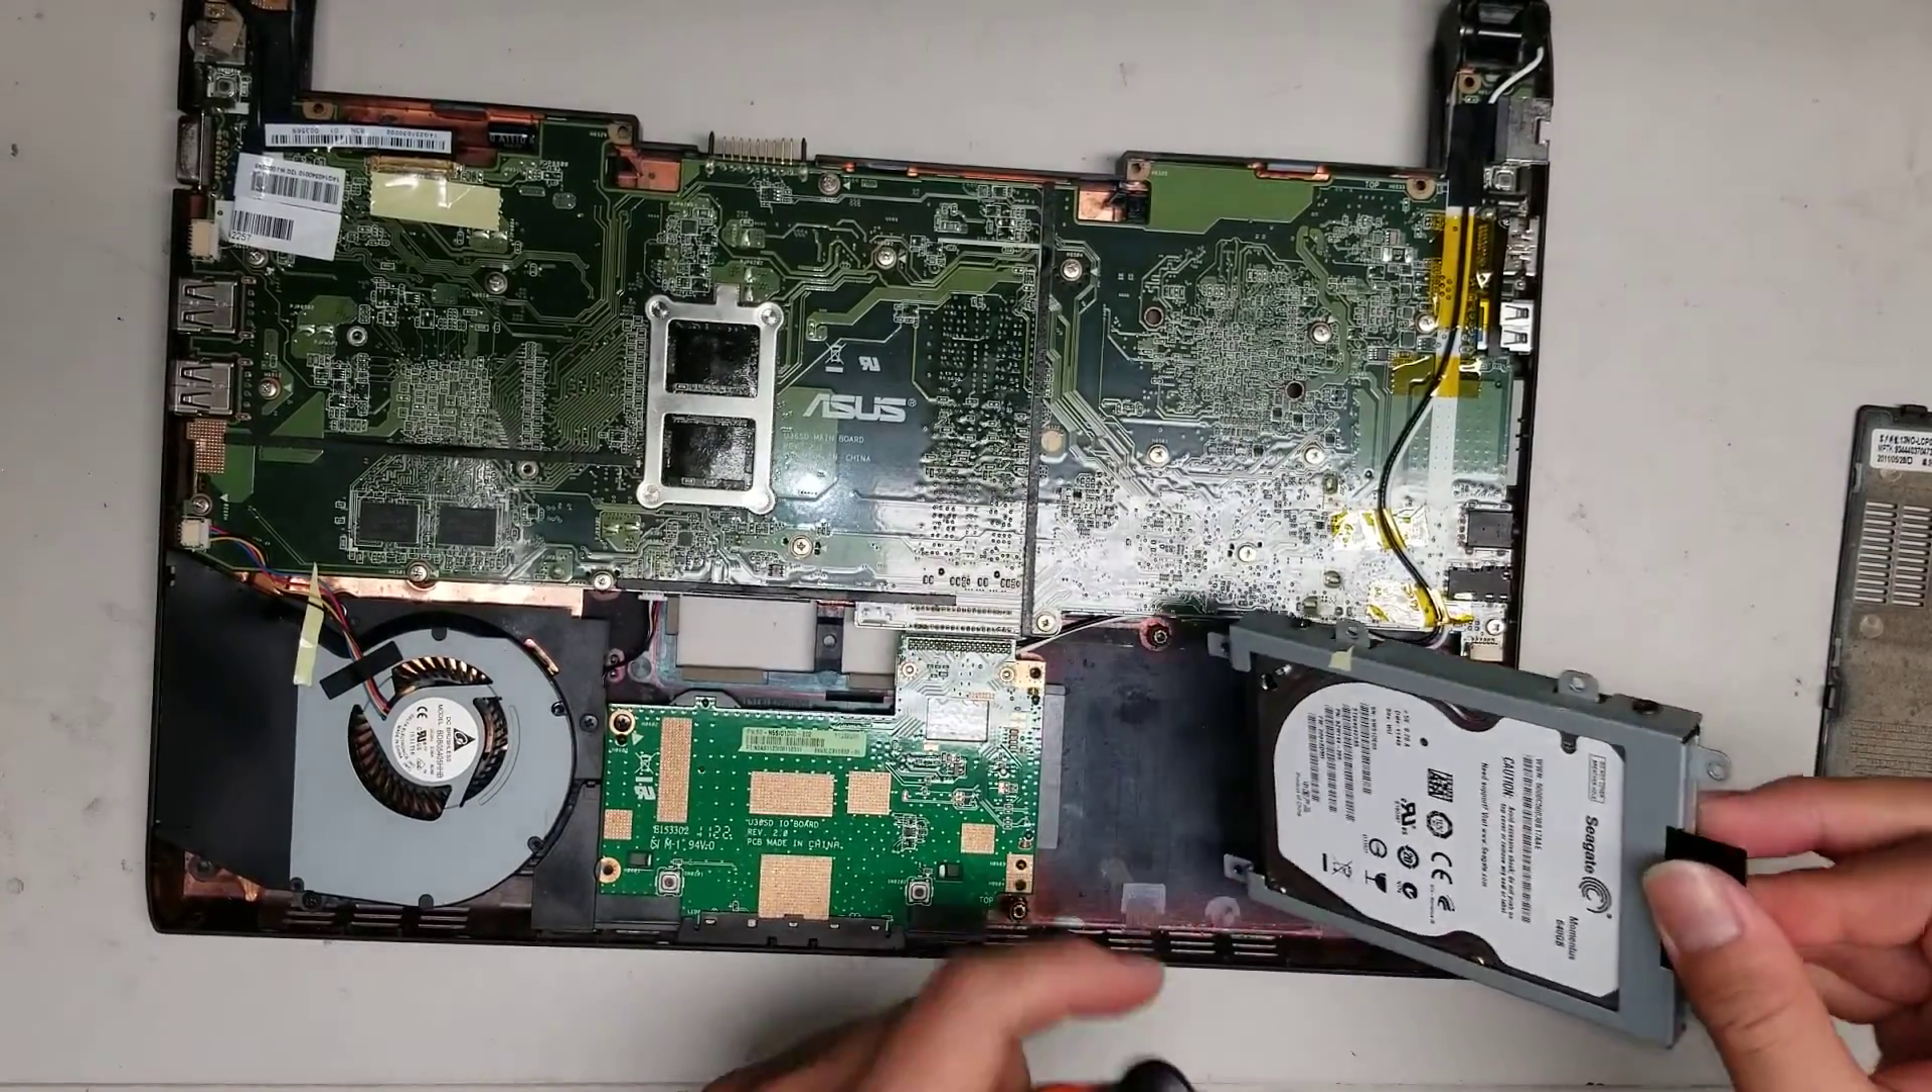So now we've got the hard drive out.